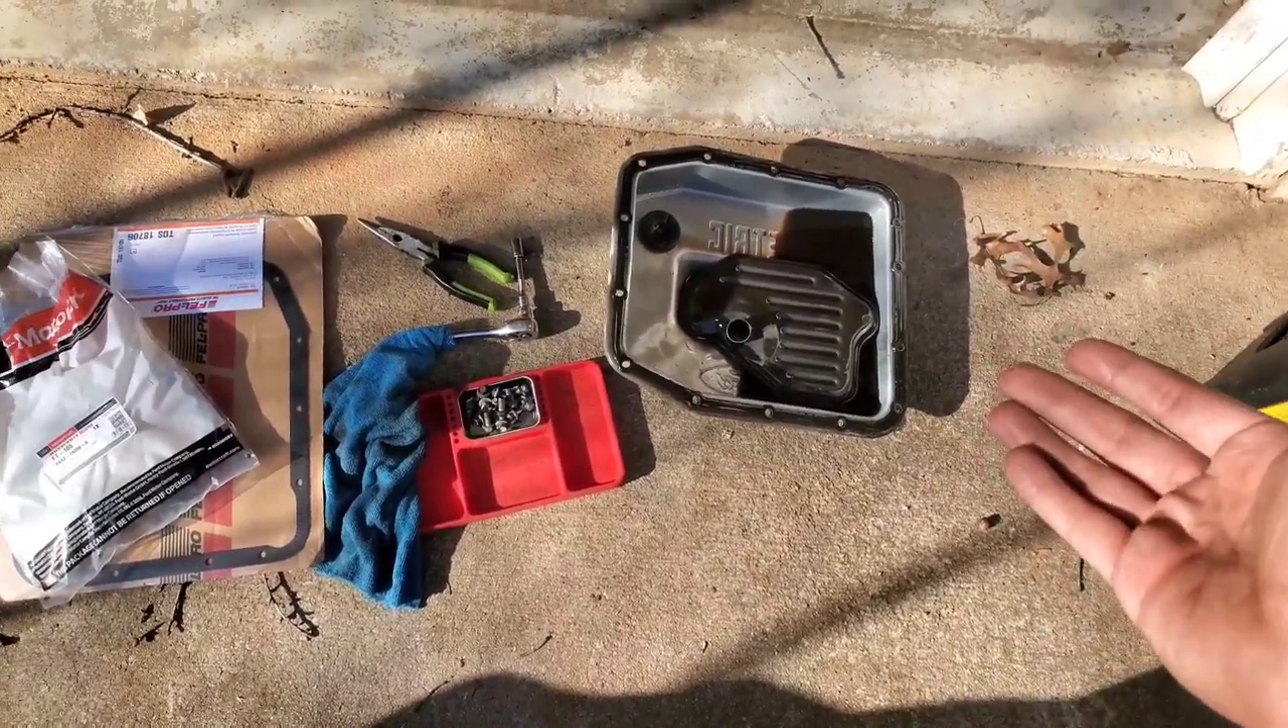Alright guys, so as you can tell, the pan is already off. The filter is already off.